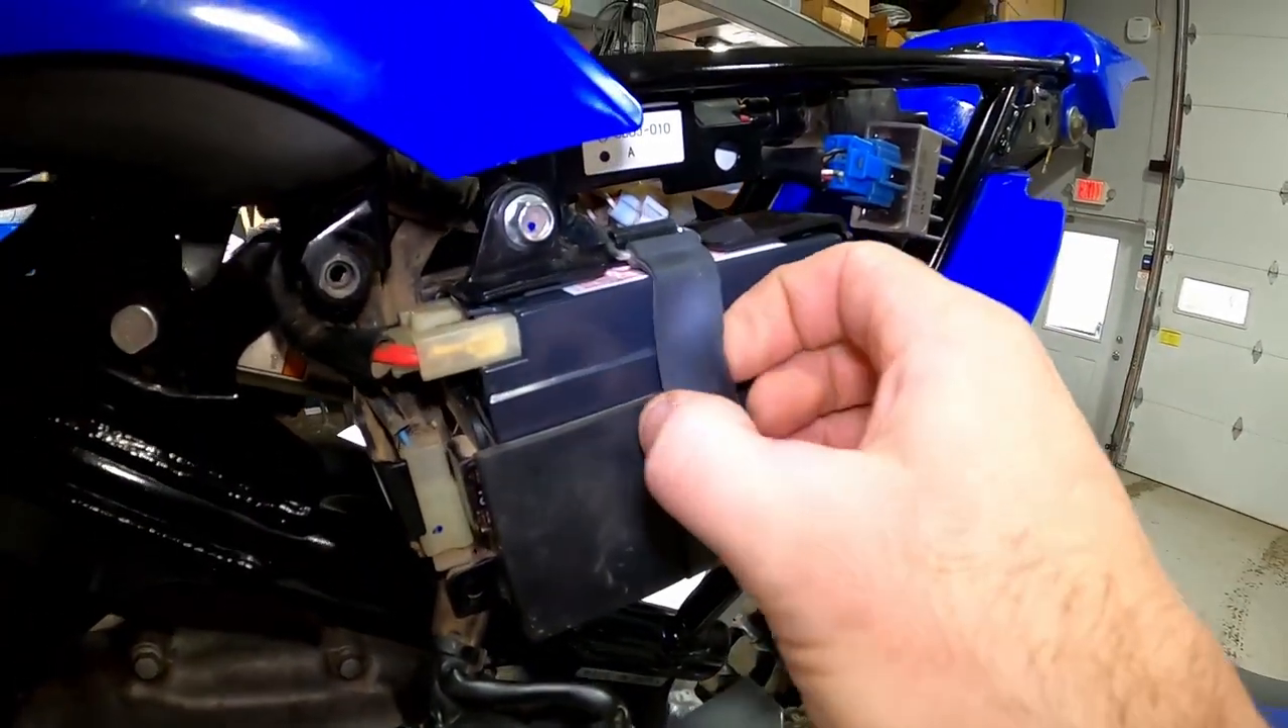With the side panel removed, we can see our battery.